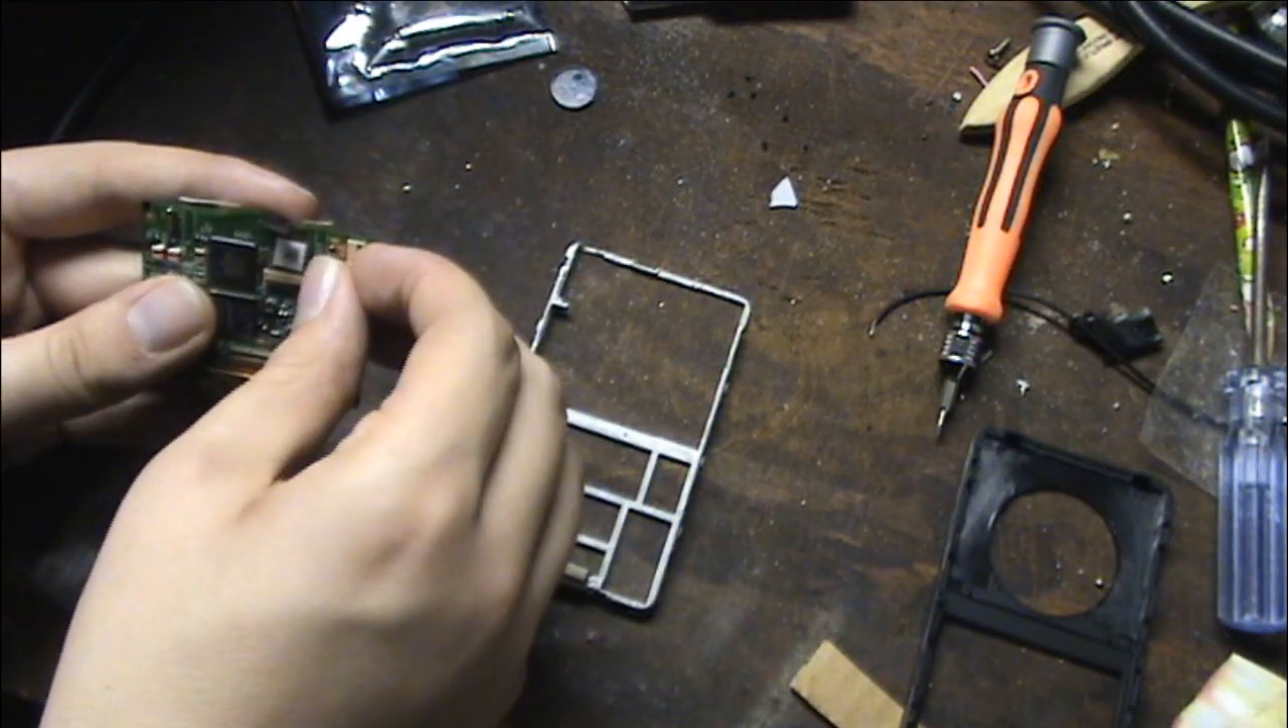There's the old motherboard removed from the chassis.